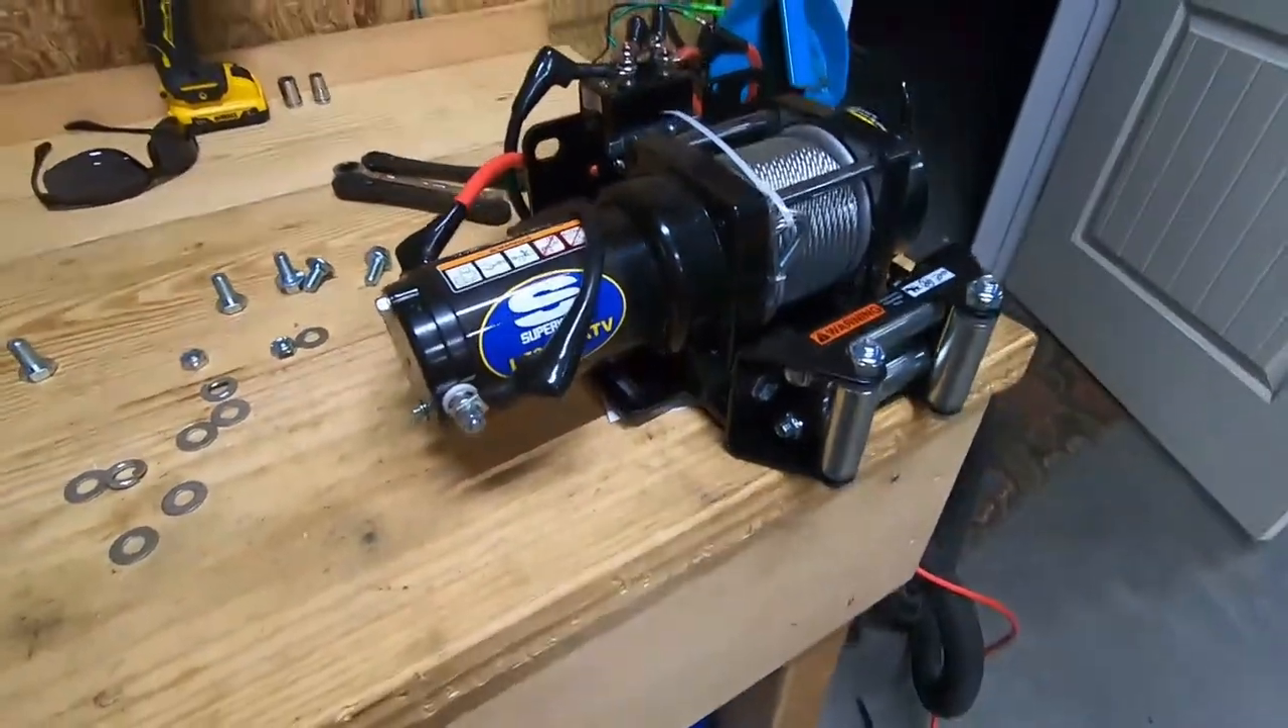So went ahead and got everything mounted up here on the KFI winch plate.